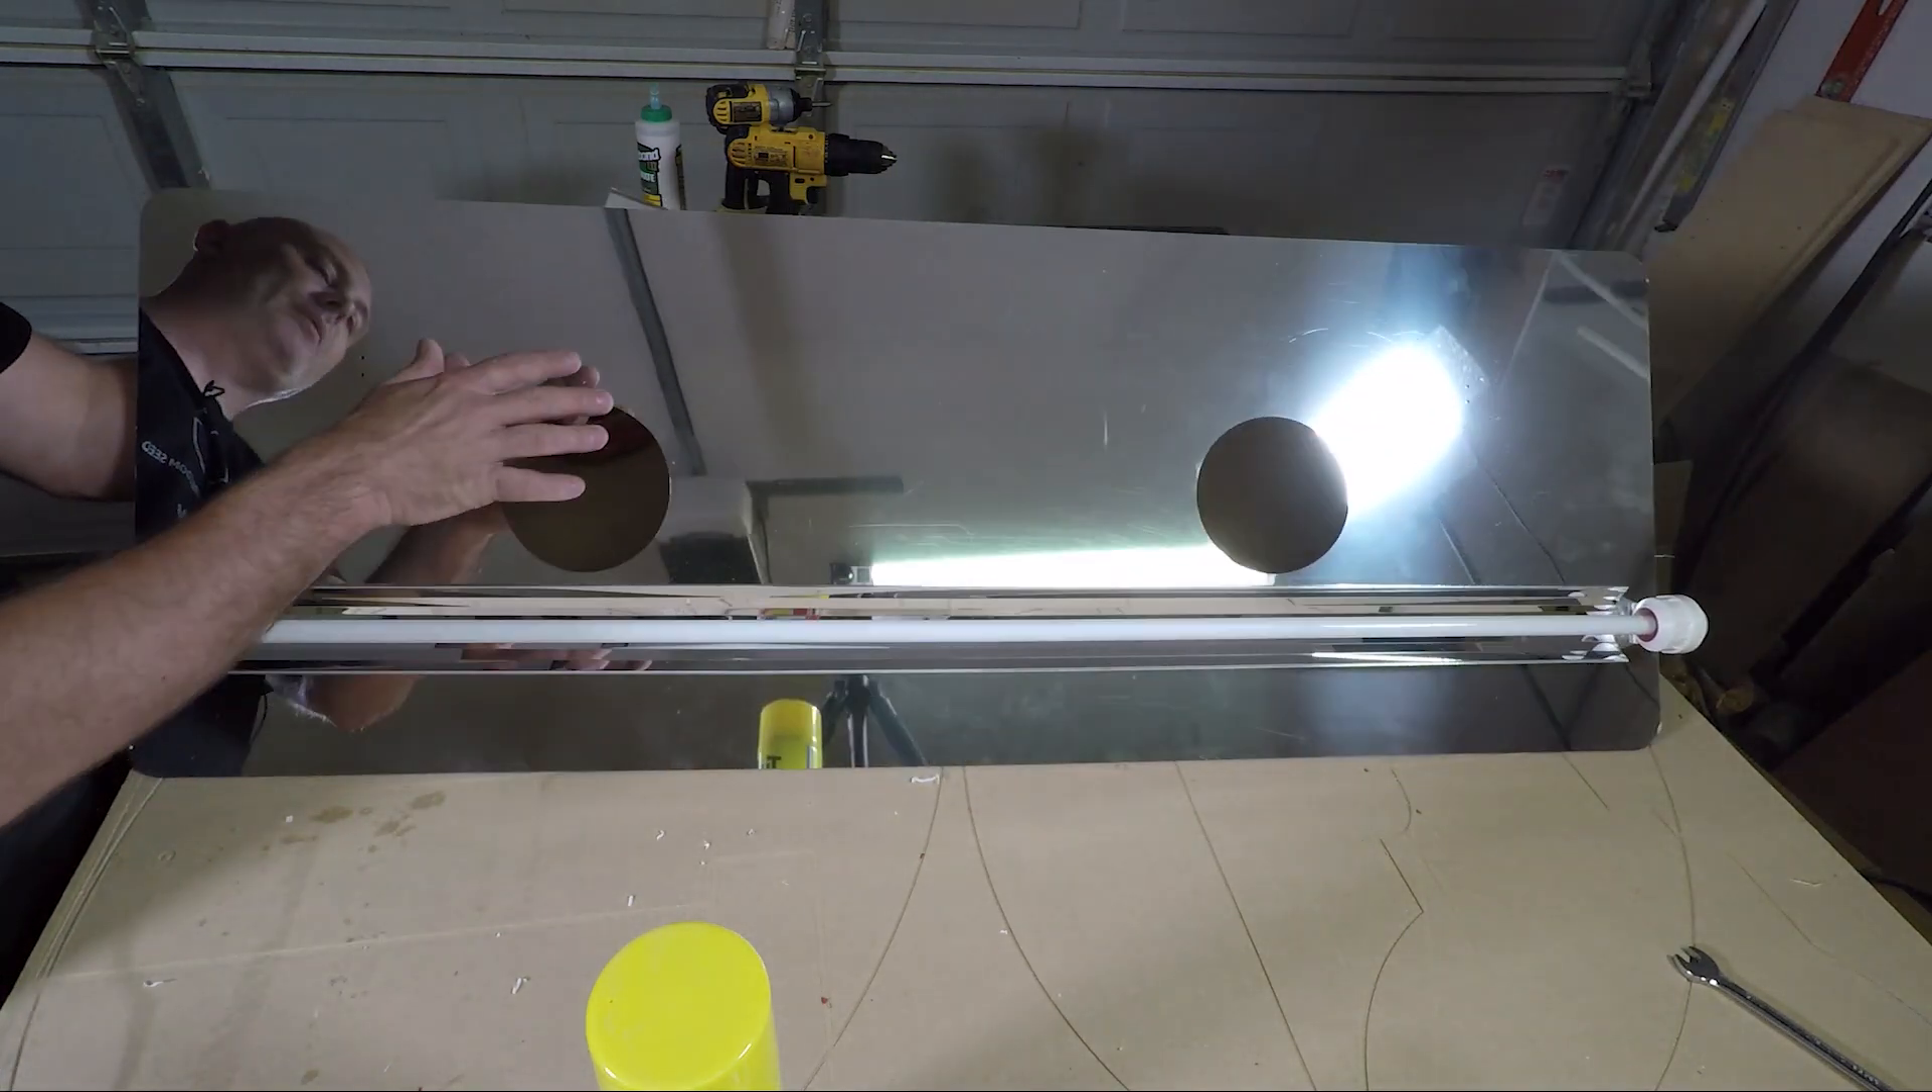And now with the caps prepared I've brought the reflector in place and I want to take a second to talk about this reflector and what it is.